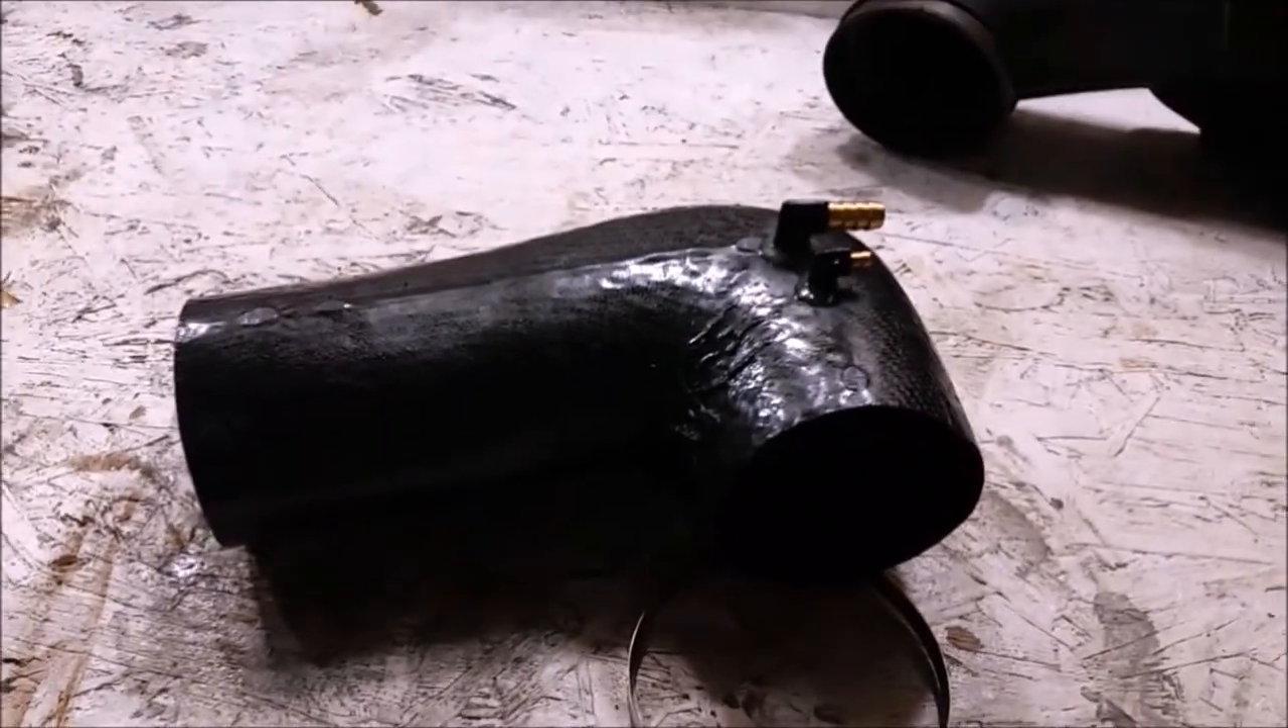And that is our finished product we've got both barbs epoxied in and I have them painted black.